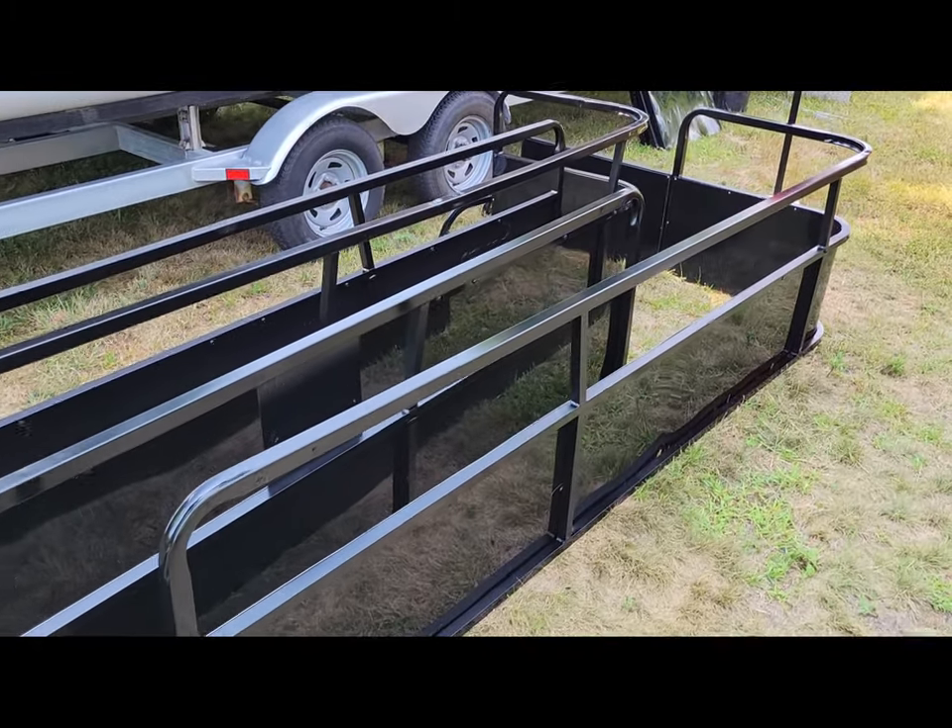So there they are guys the railings are now all done or the fencing as you might call it.